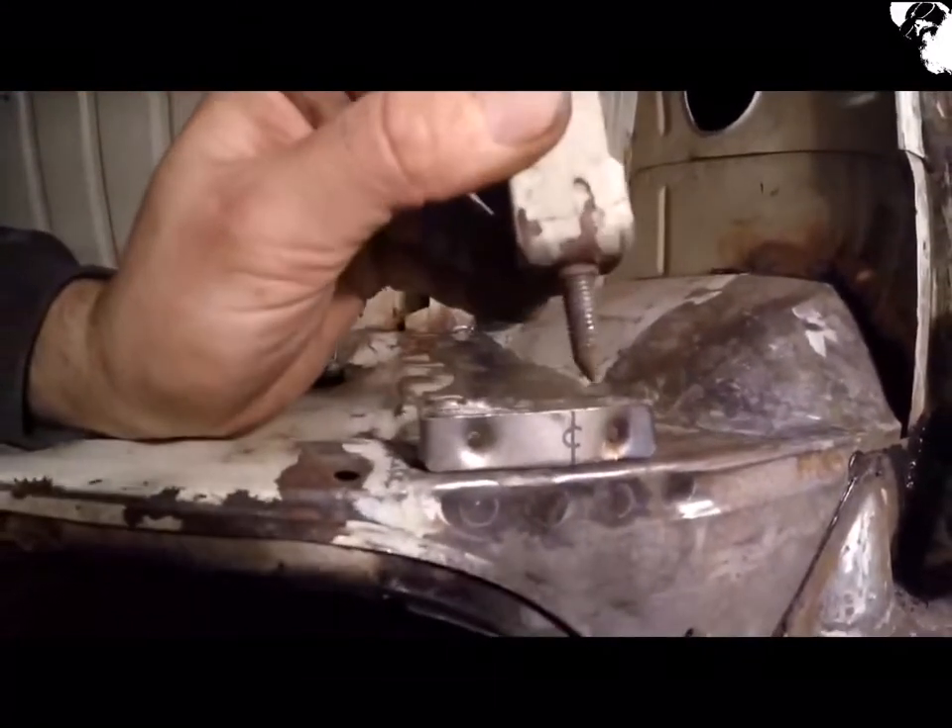So that's that bracket welded in there.